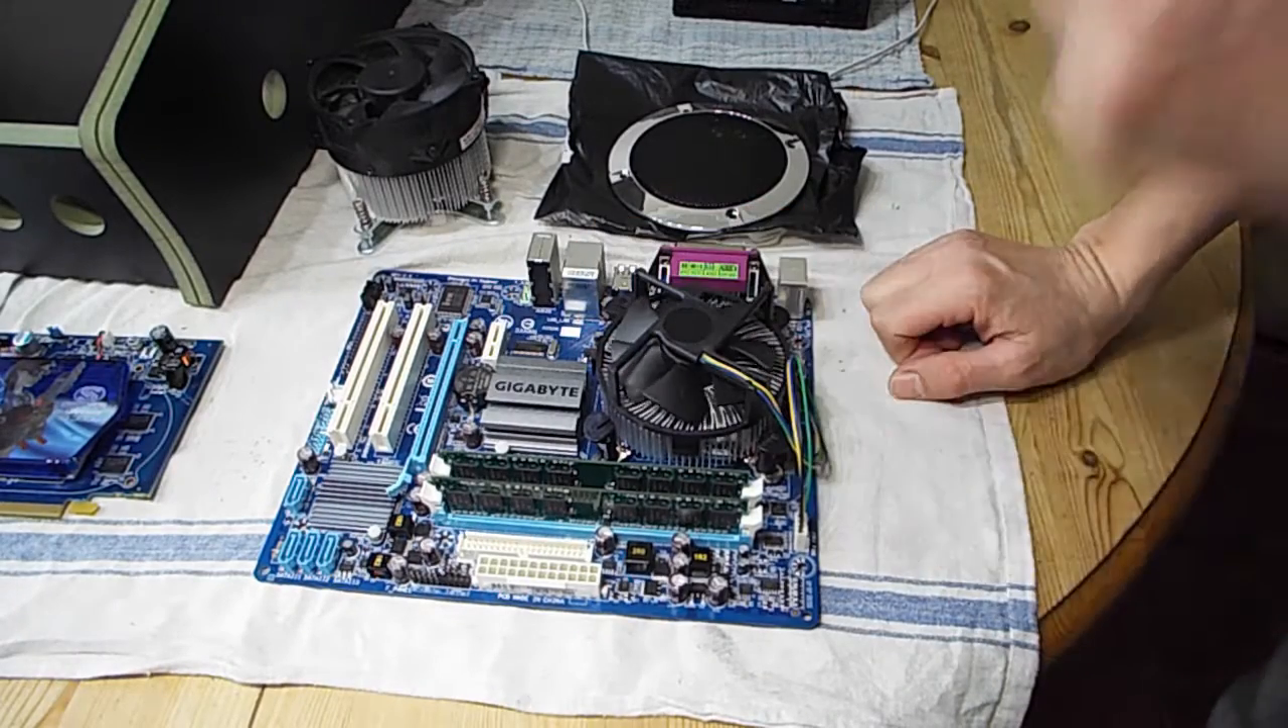That's the new cooler fitted in place. Yeah, went in quite nice with these little fast speed fit clips.